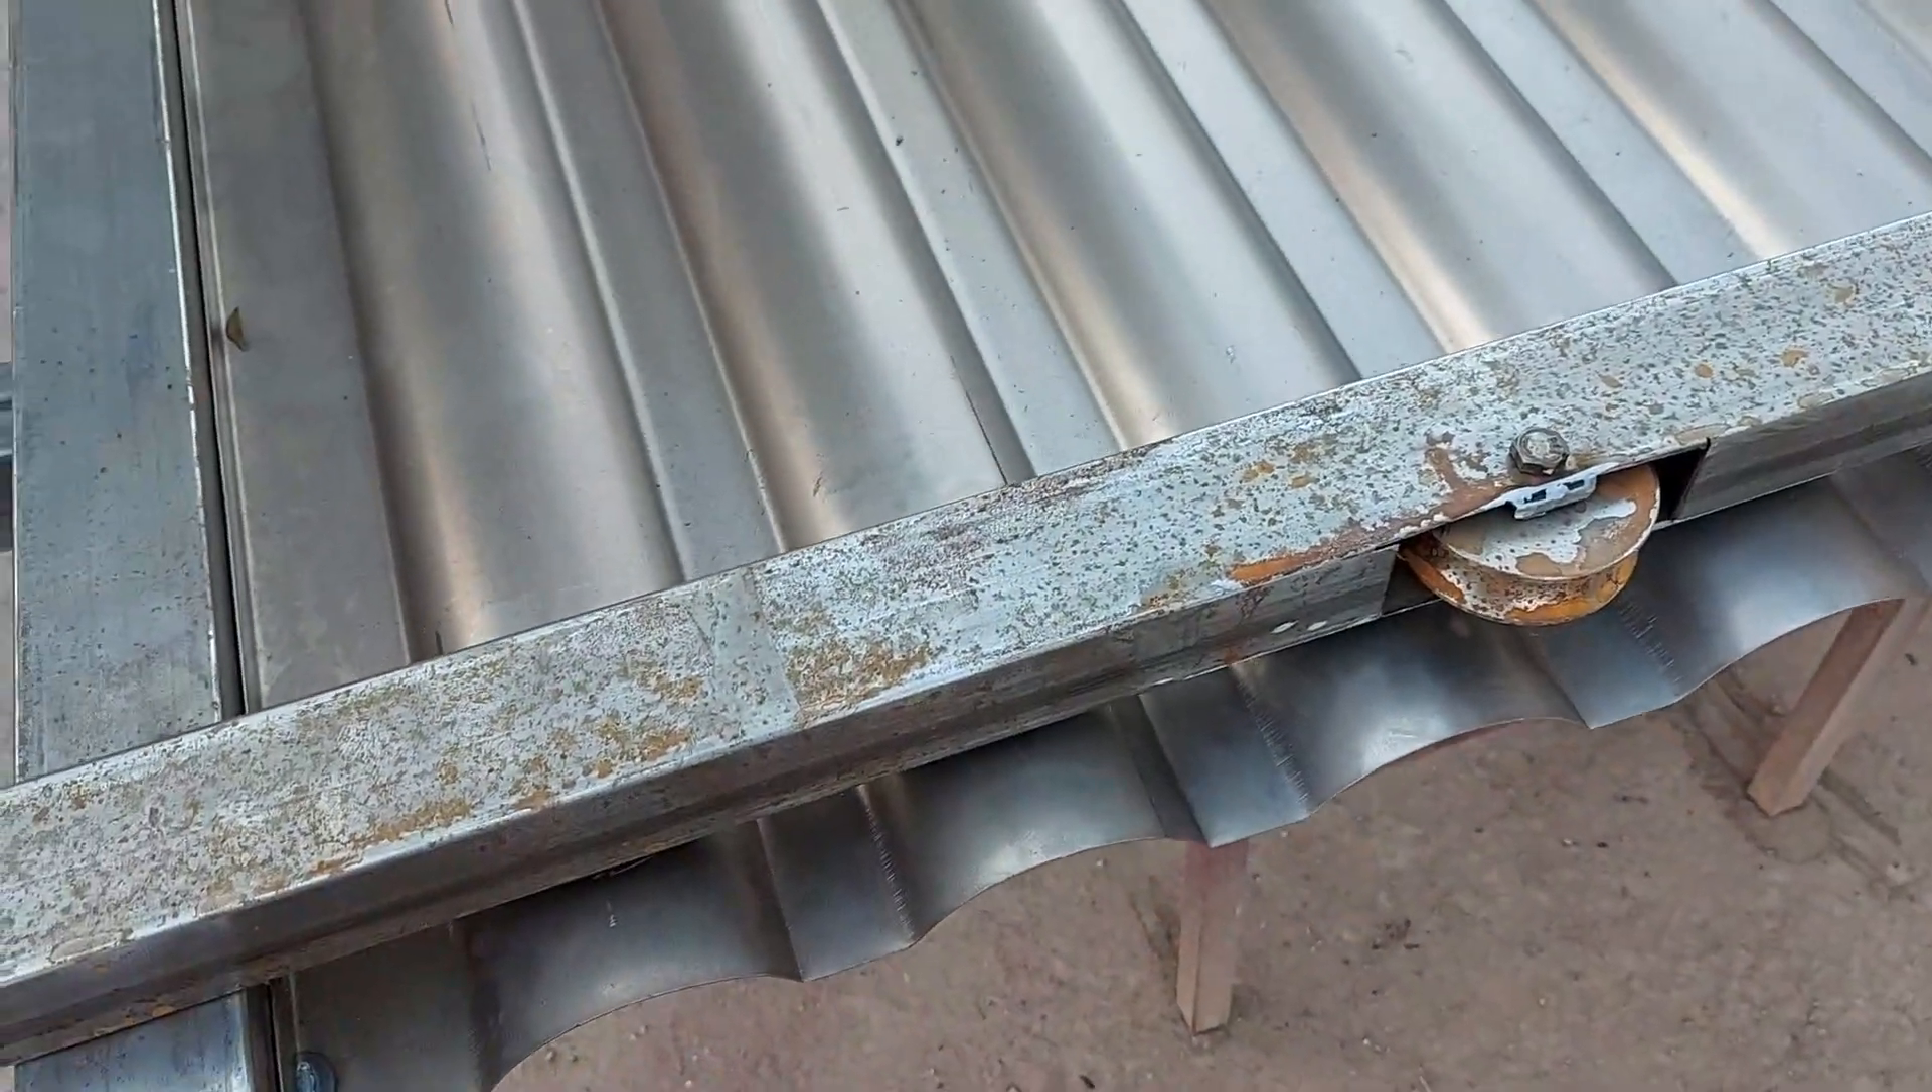Aqui eu já instalei a roldana, tá?